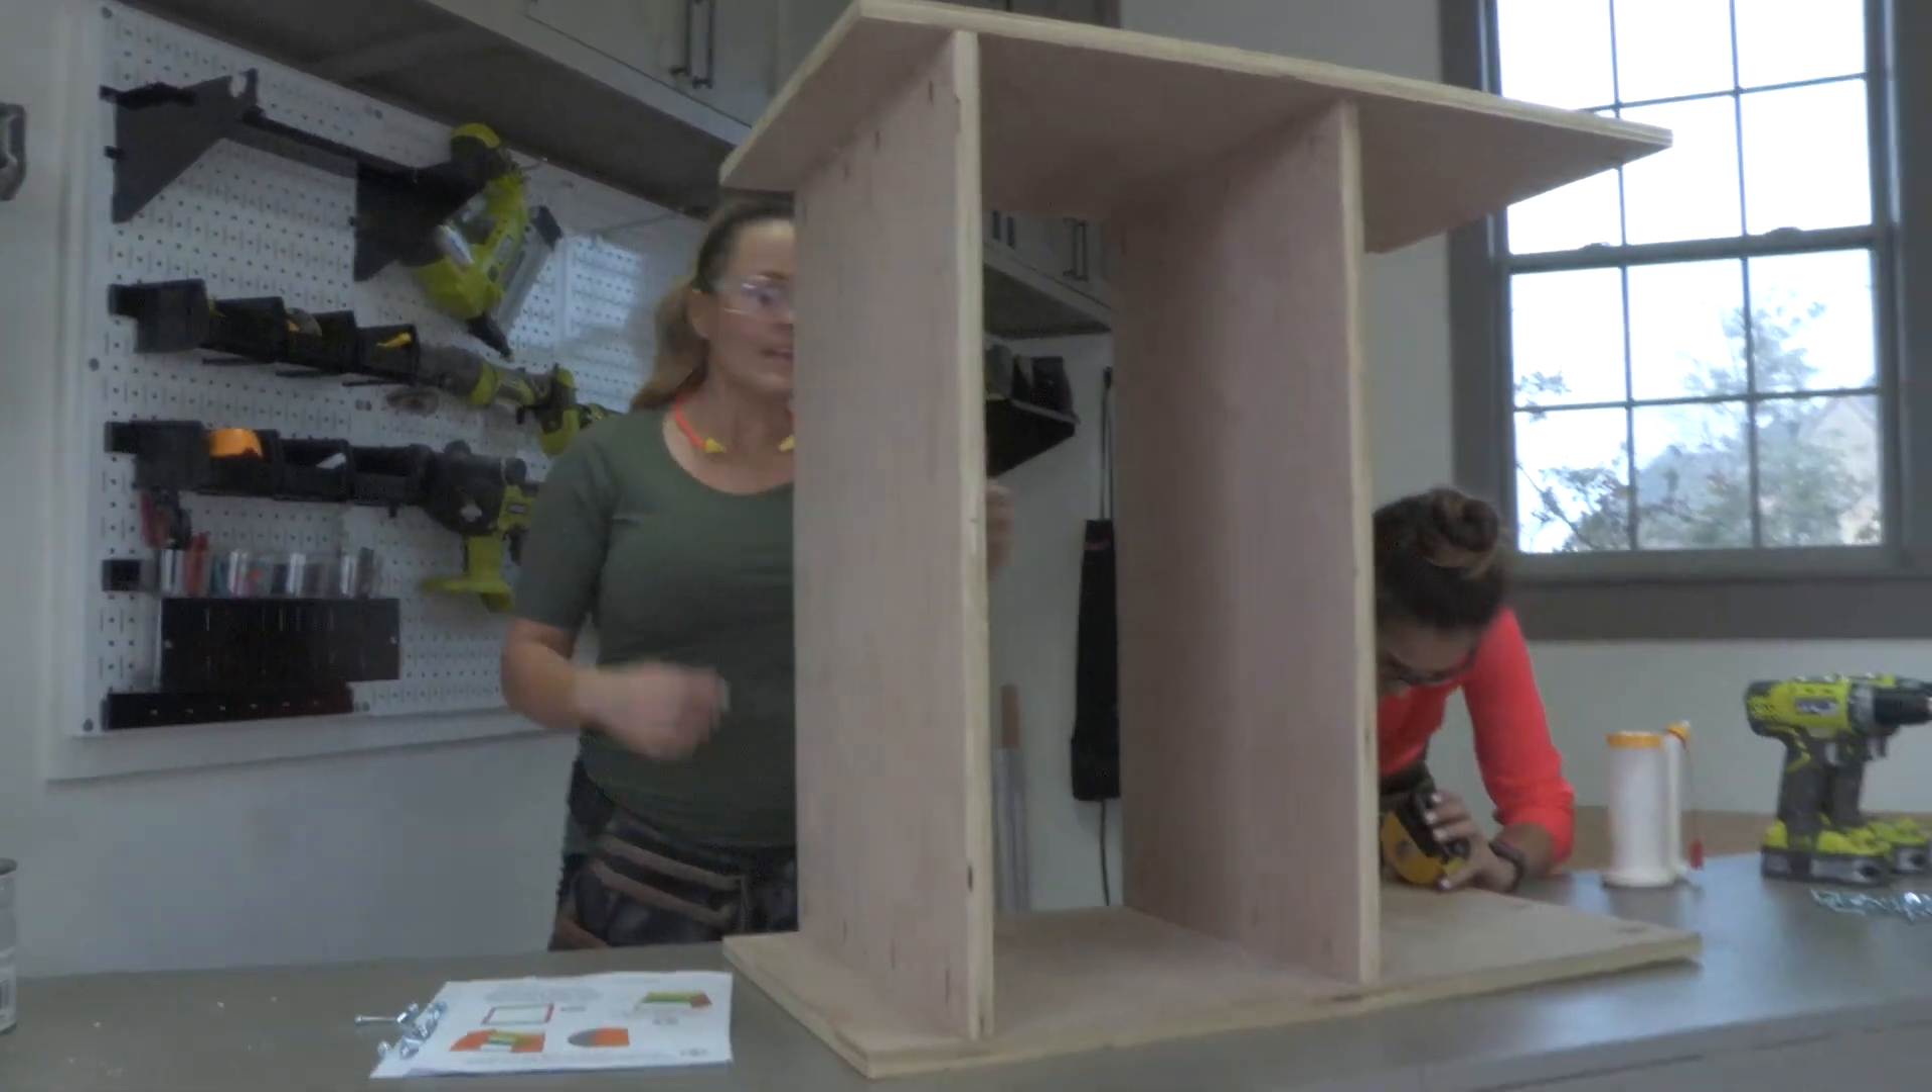So we have our box, we have our bottom, our sides, and the shelf built.